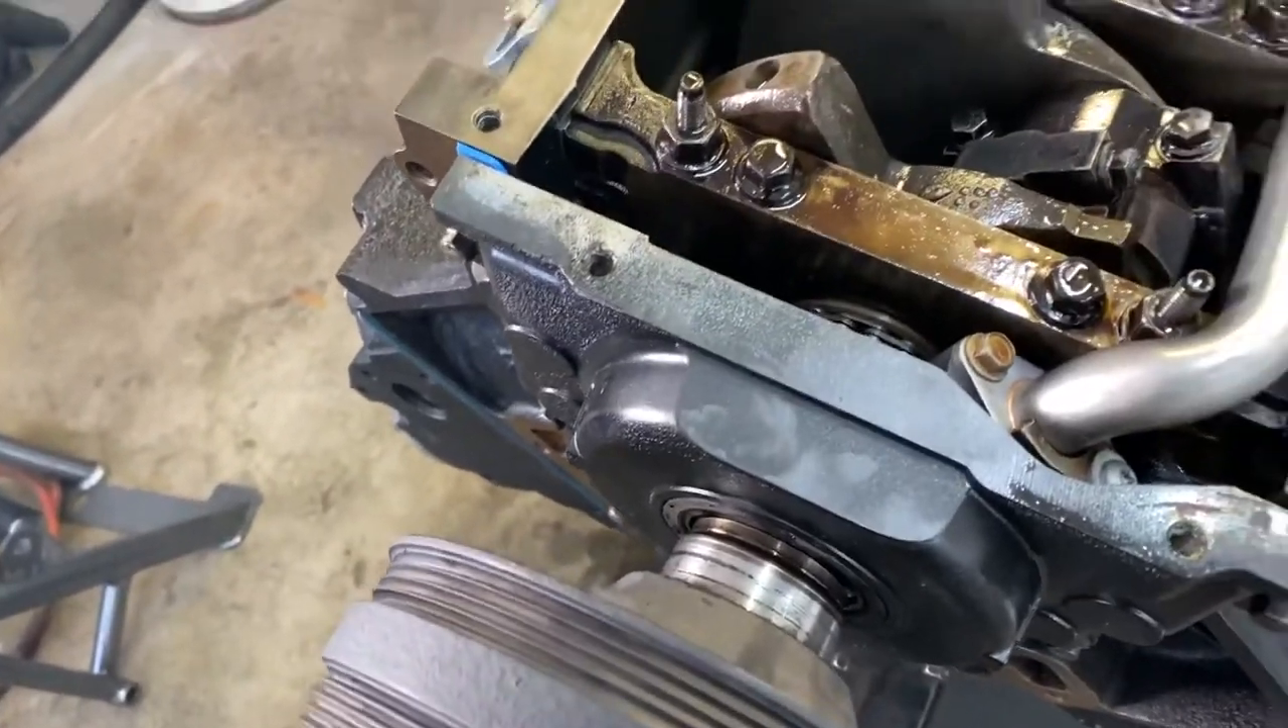All right, the balancer is sitting on just barely.